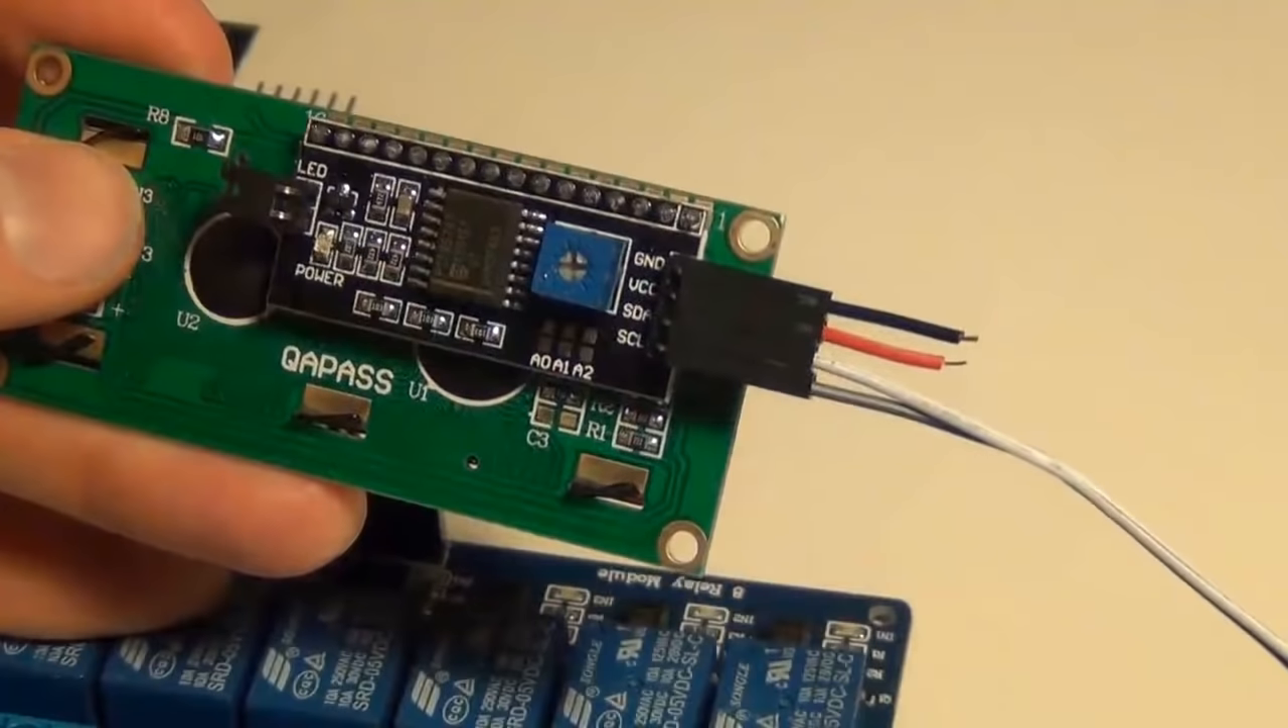Okay so I've got my I2C adapter soldered in here.